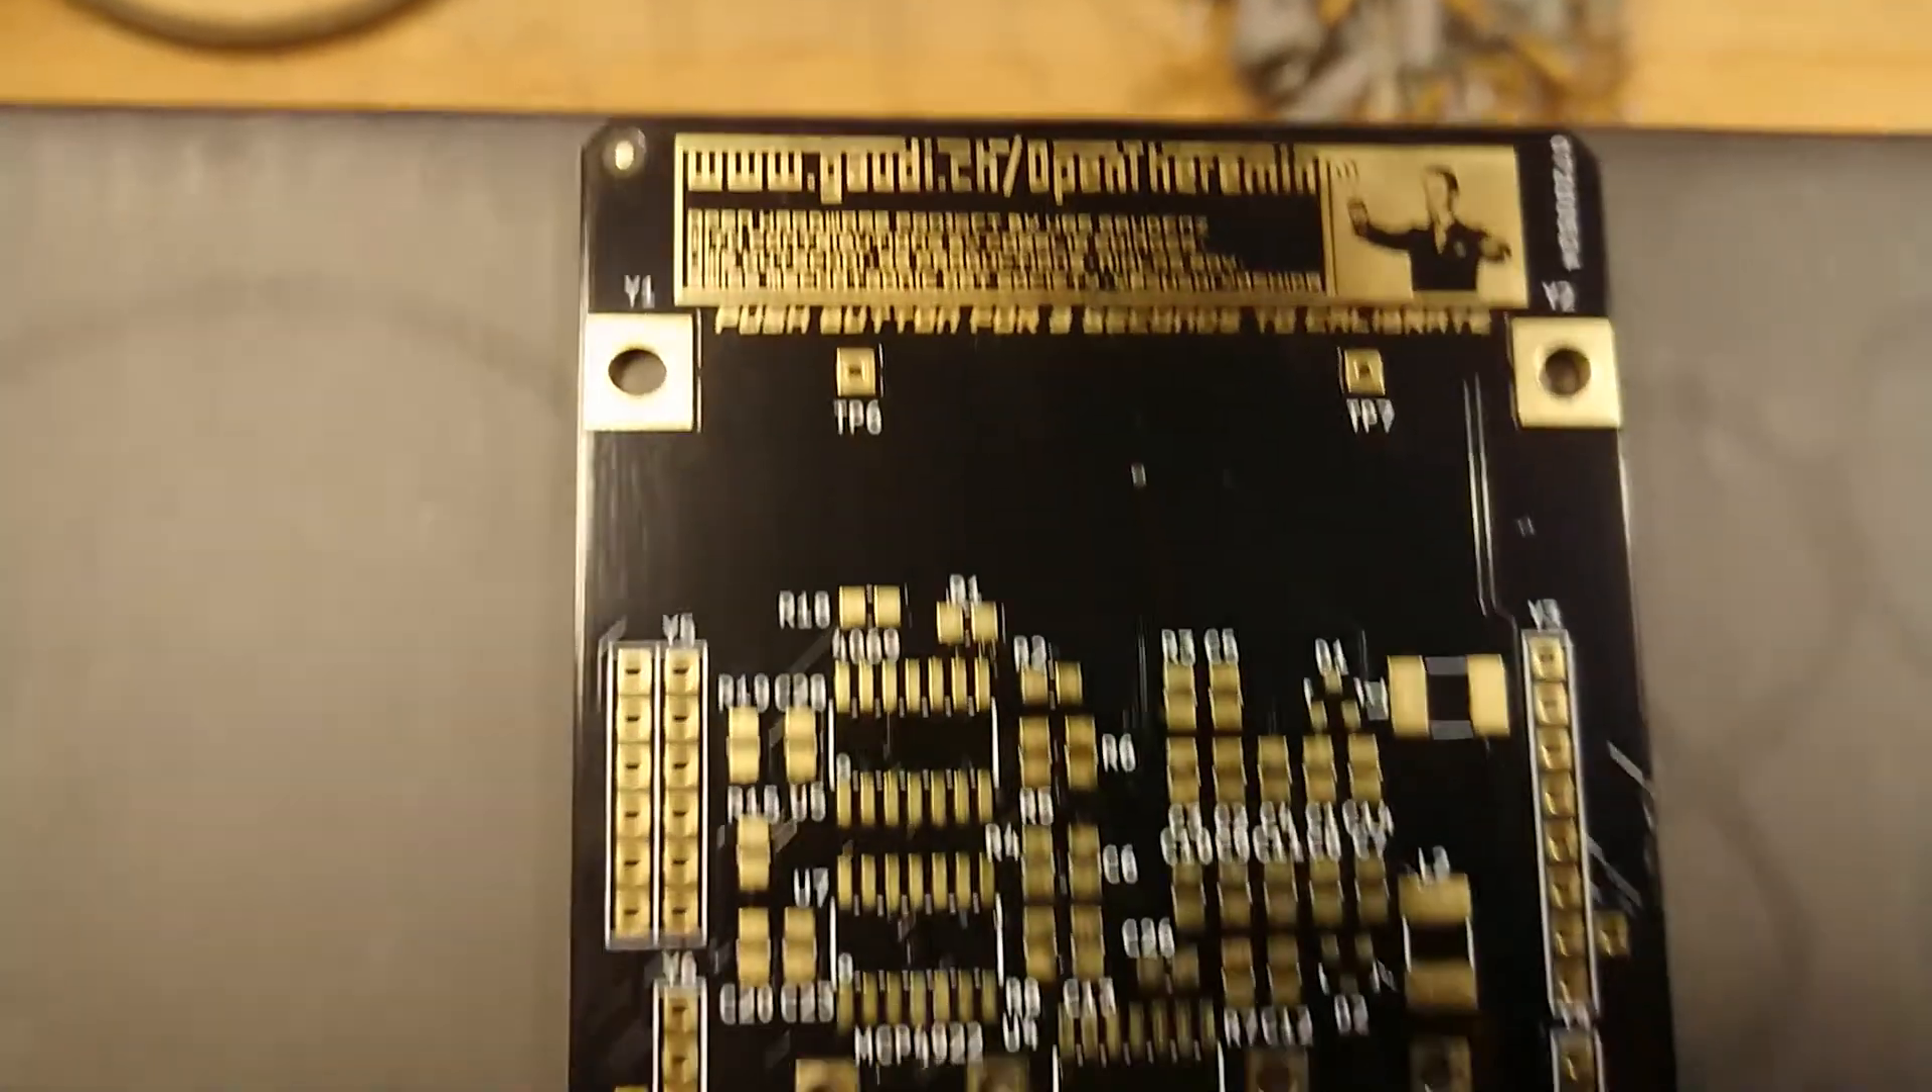As you can see this is a bare board, so I had to order the missing parts from Mouser.